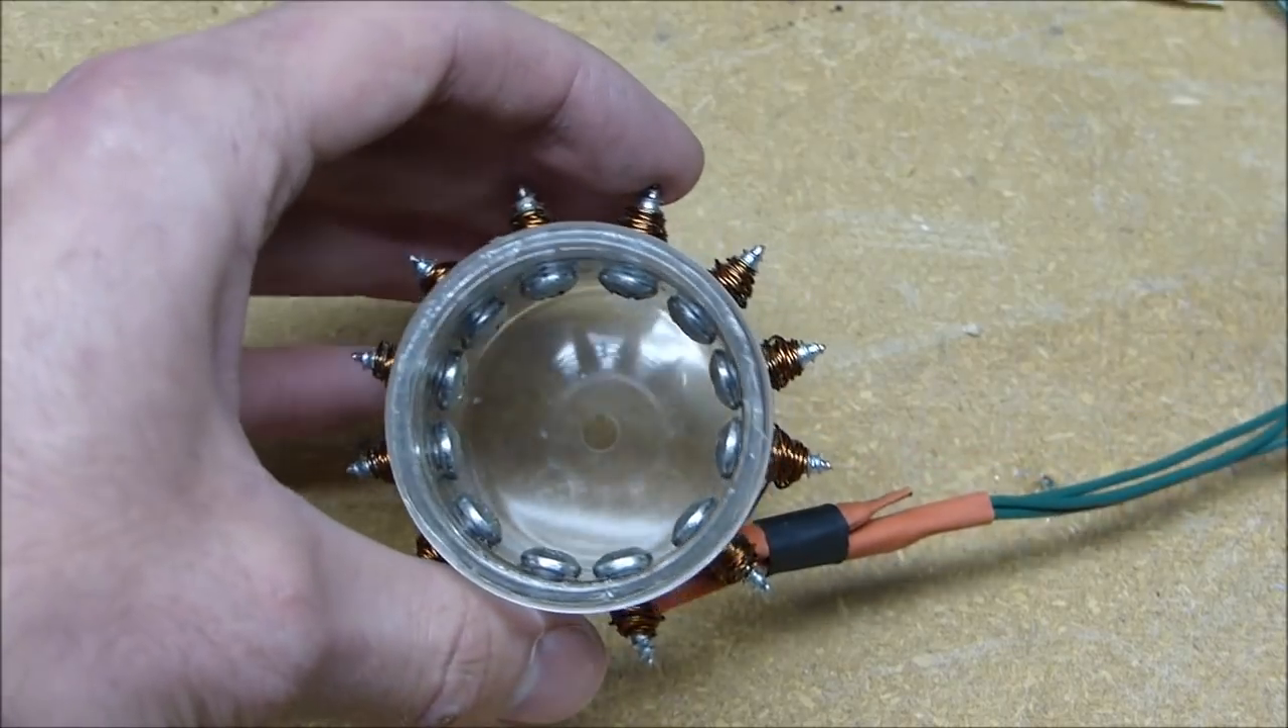And this is what our case looks like completed with the rotor out of it, wires attached.